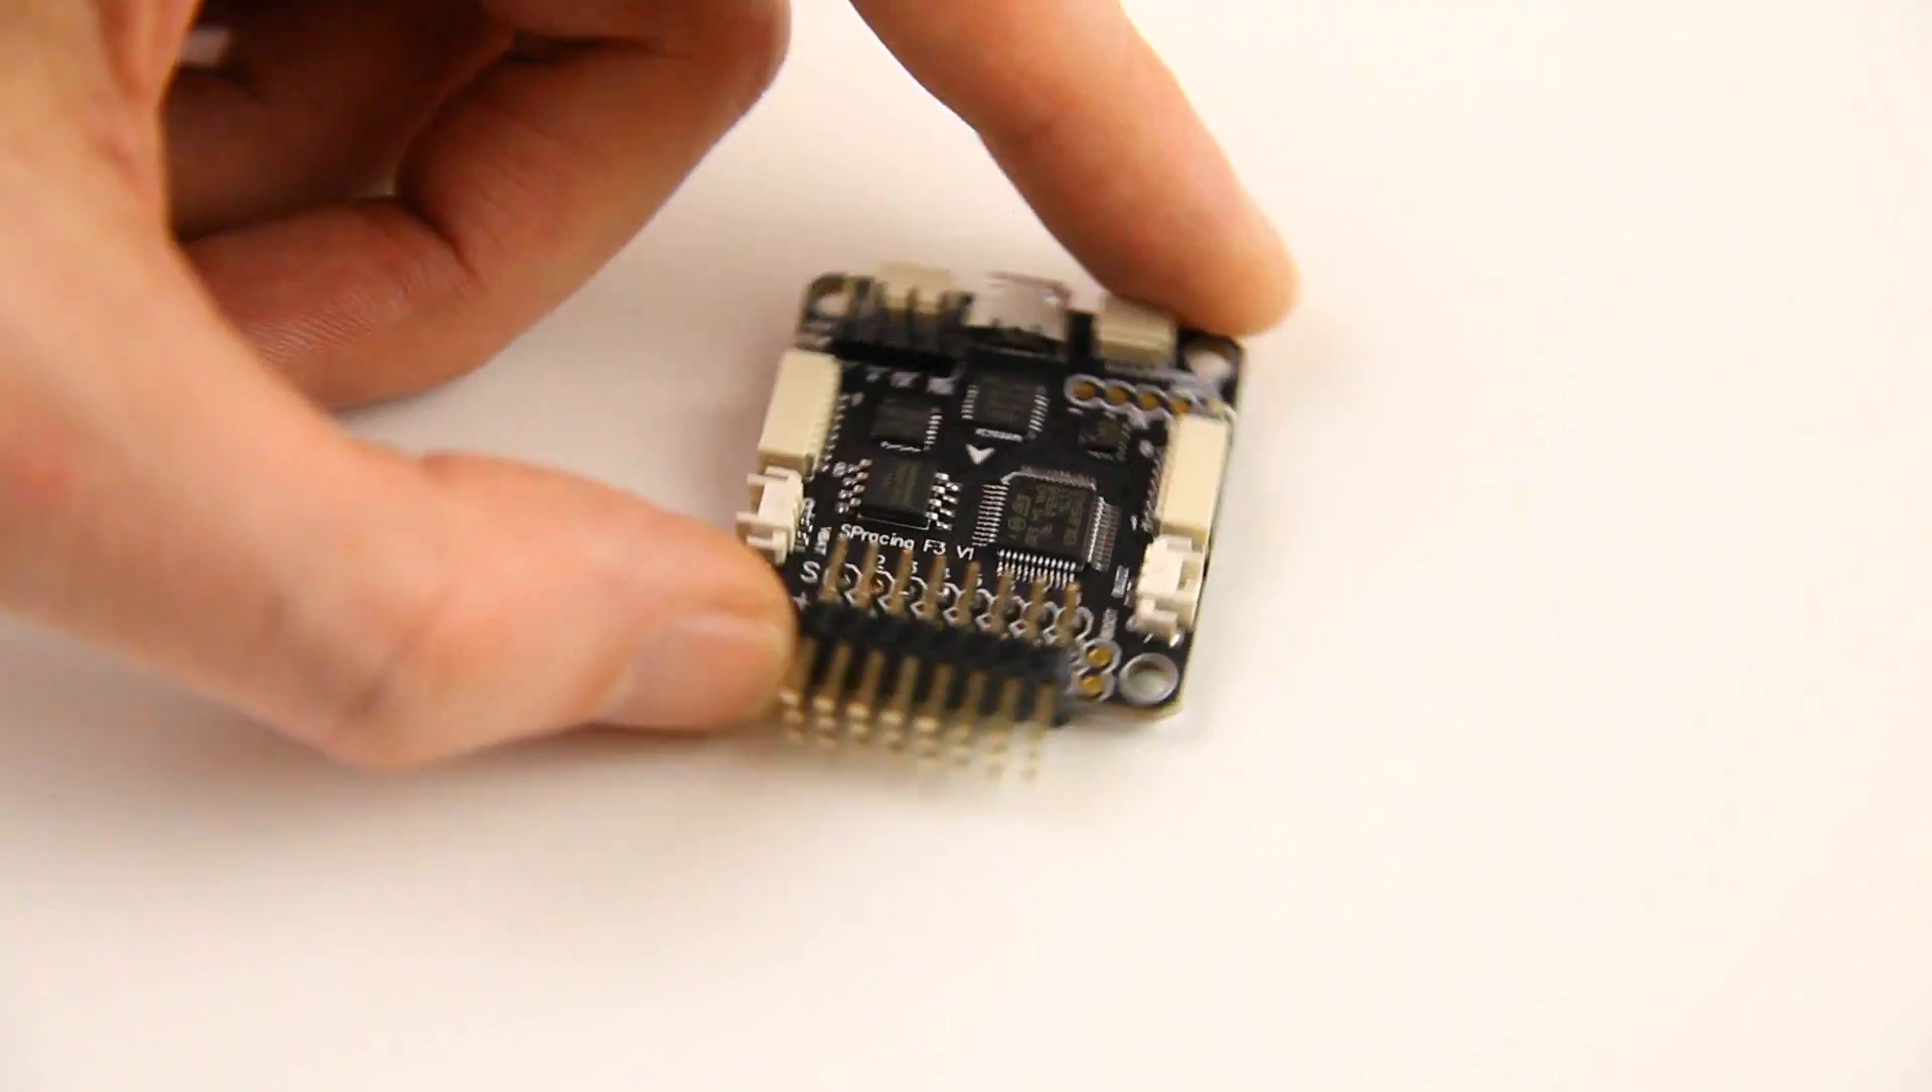Okay, as you can see the flight controller isn't mounted in my quadcopter yet.